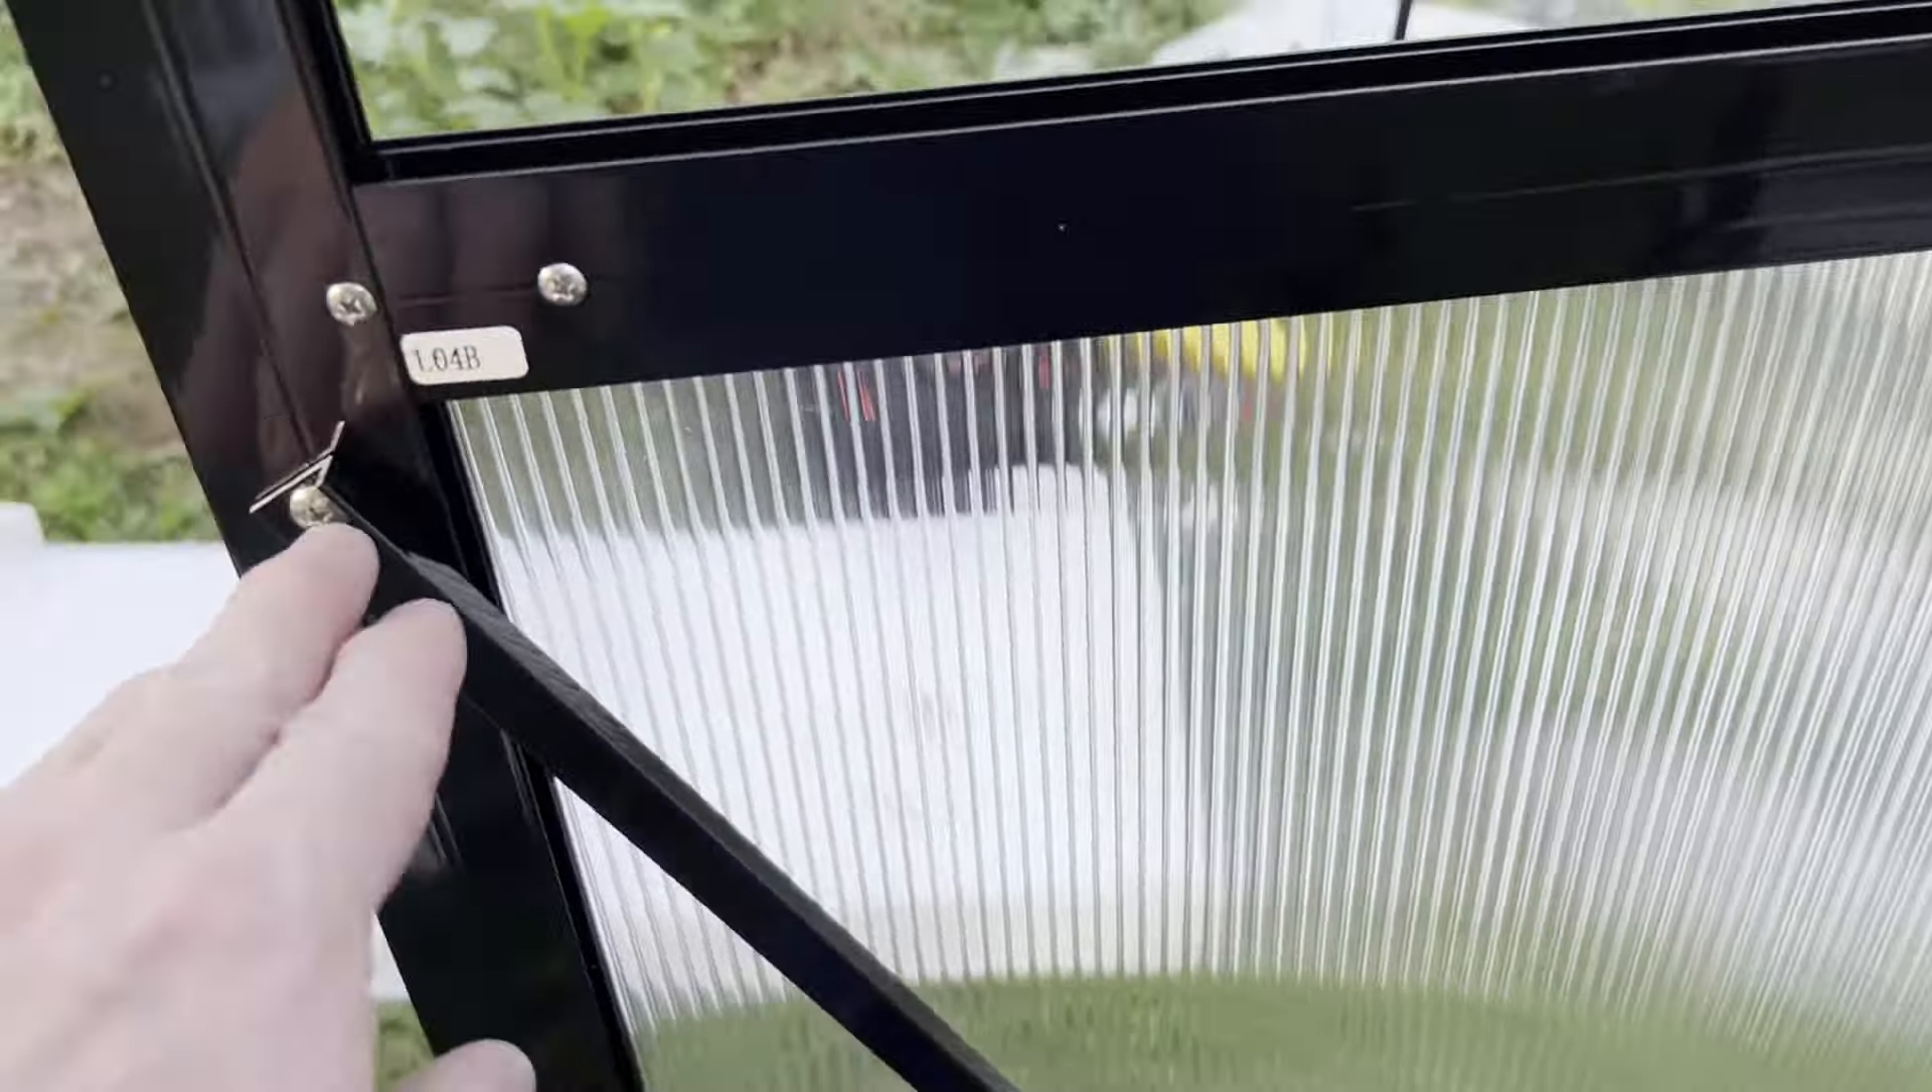Okay so we started putting some of the panels in and on the front and on the front you have these supports that lock in the the windows.